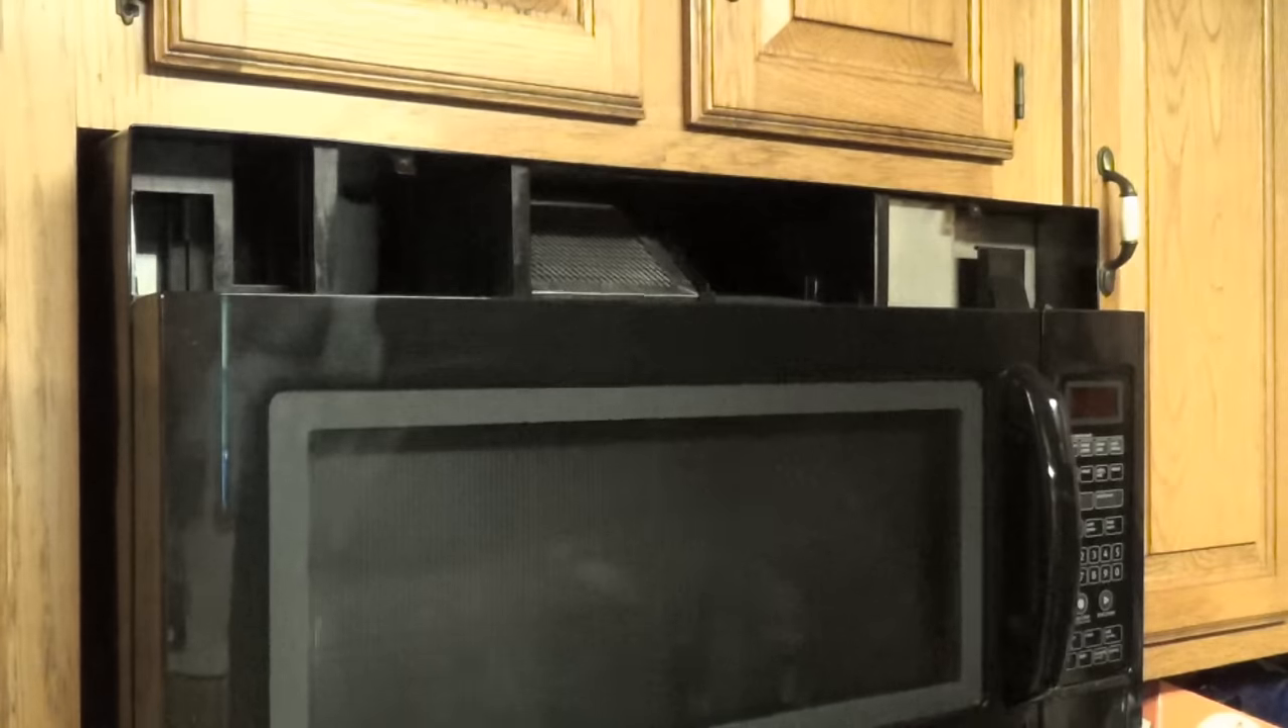All right so now I have the vent off we can kind of see inside here.